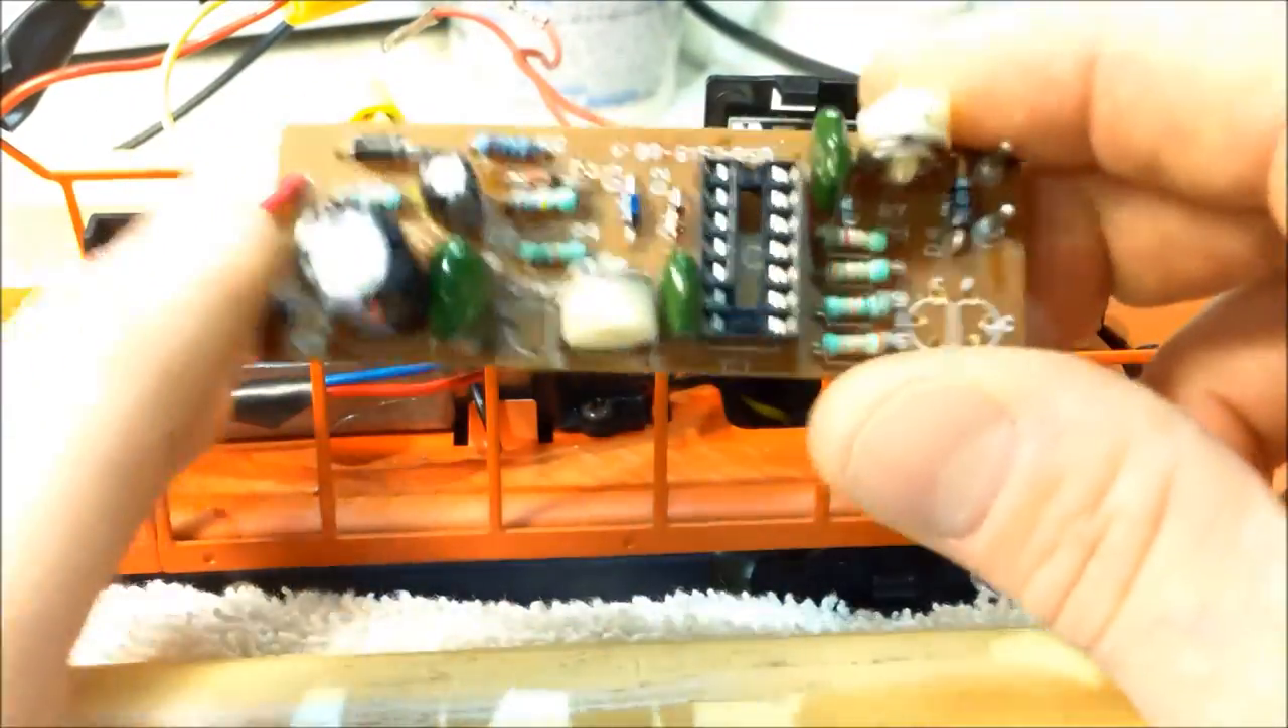I took the horn board which is right here this board off.